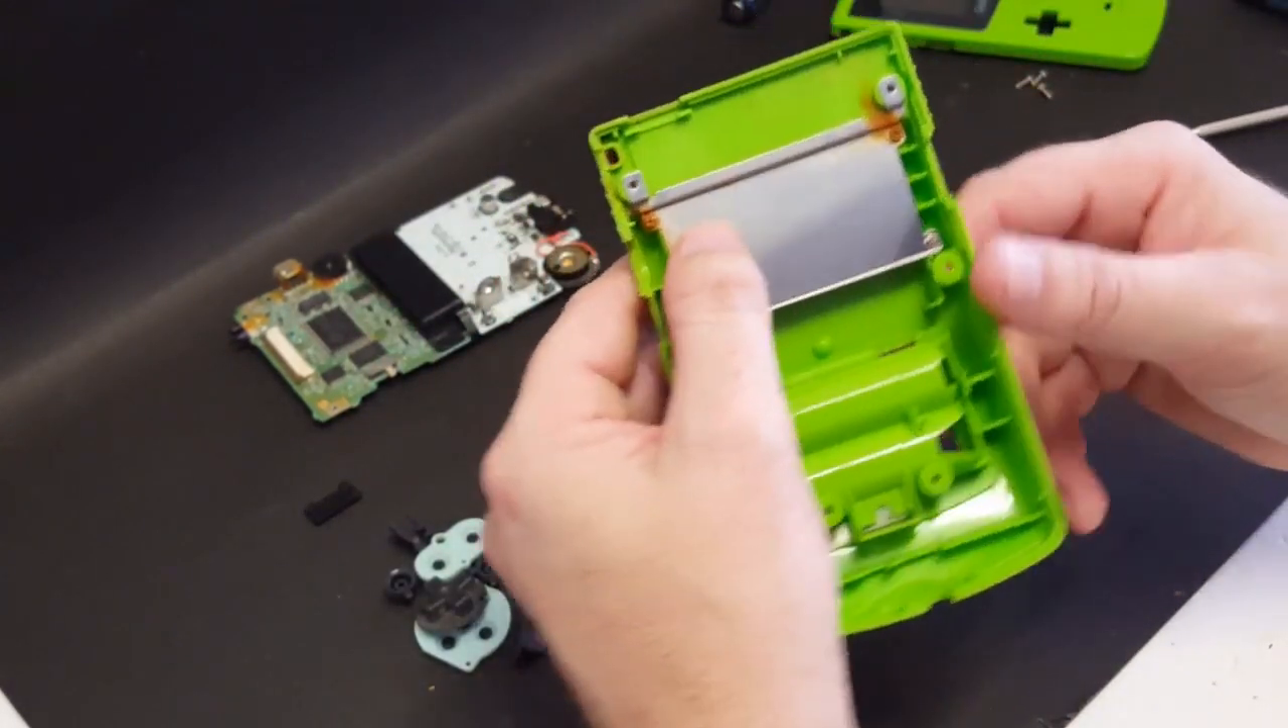And now, we've got everything taken apart pretty much except for this shield.